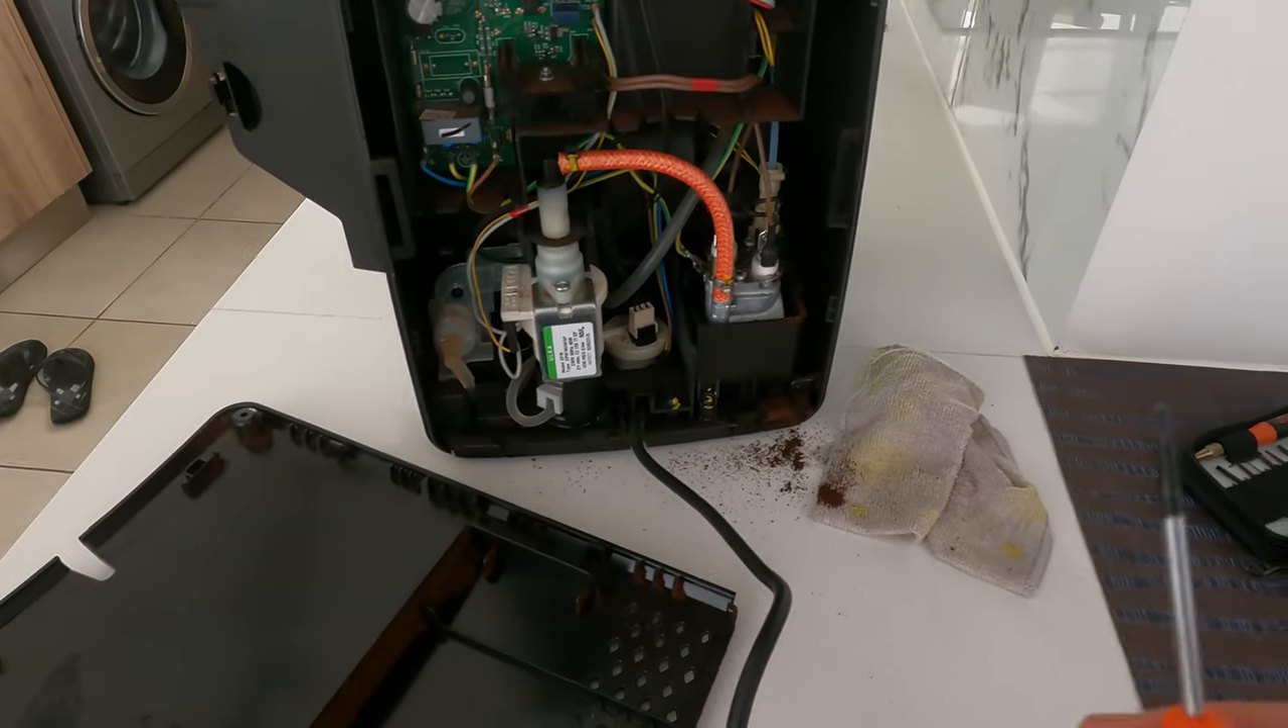Okay as you can see I removed the back of the coffee machine removing those two screws.